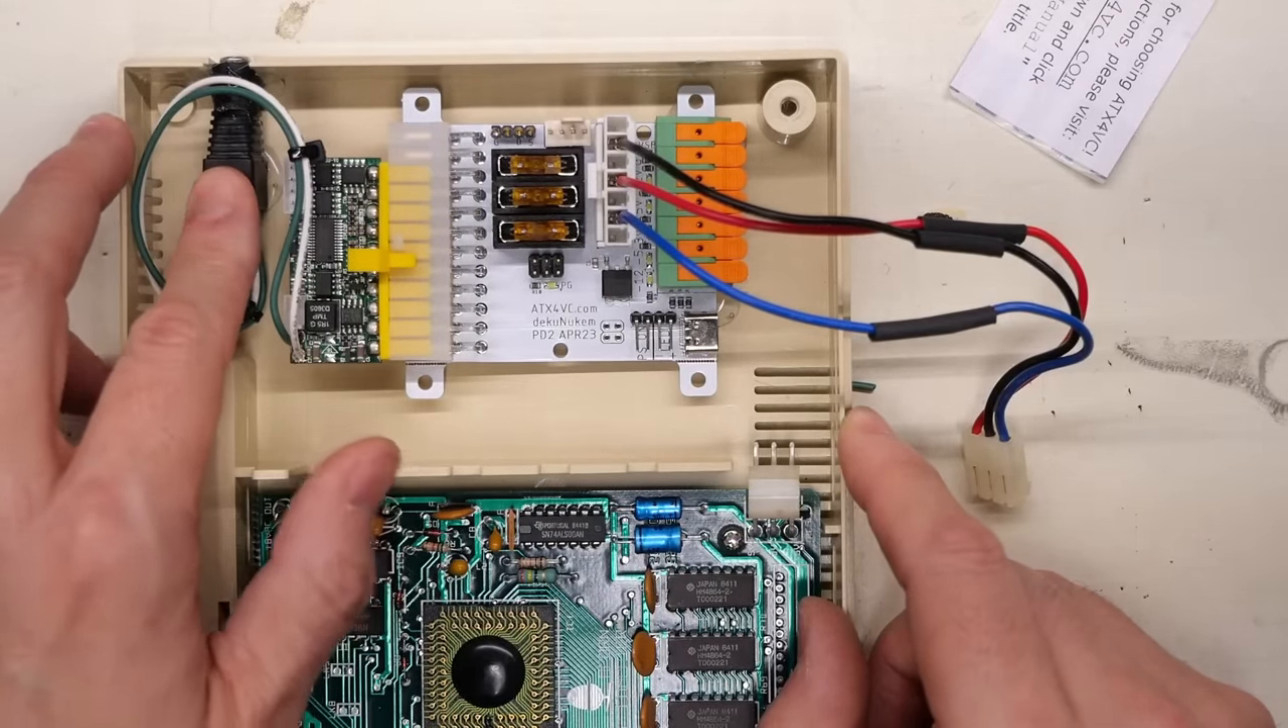Alrighty, there we go, the ATX power supply is in, and of course it's installed with hot glue, and the hot glue I'm using is this Gorilla stuff.